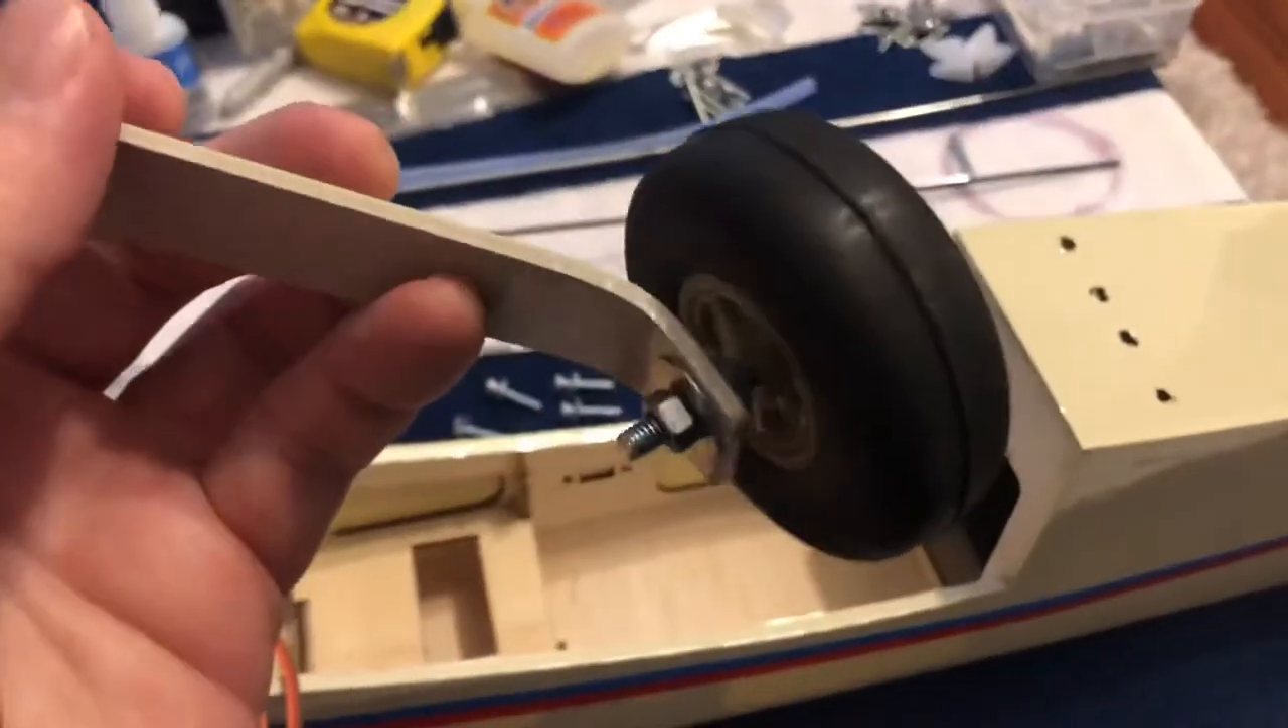Uh I did install the axles and the wheels.